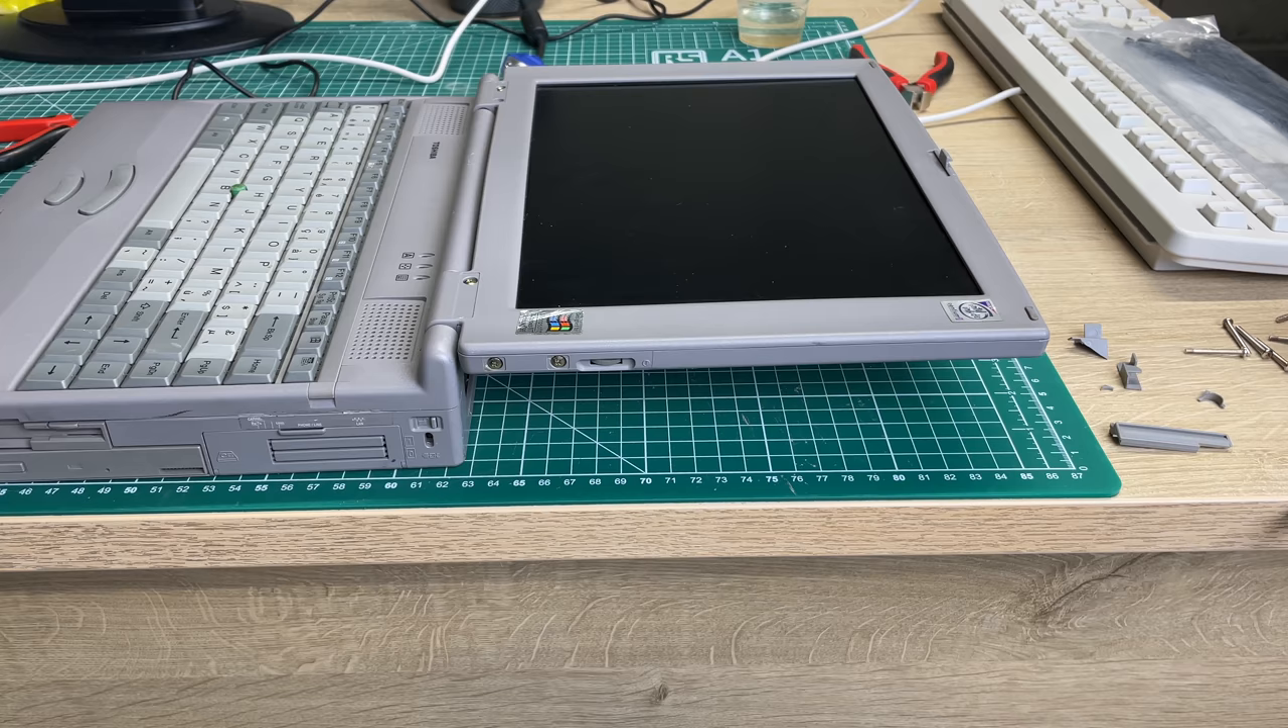The only thing that we still need to do is kind of hide away these little screws here.